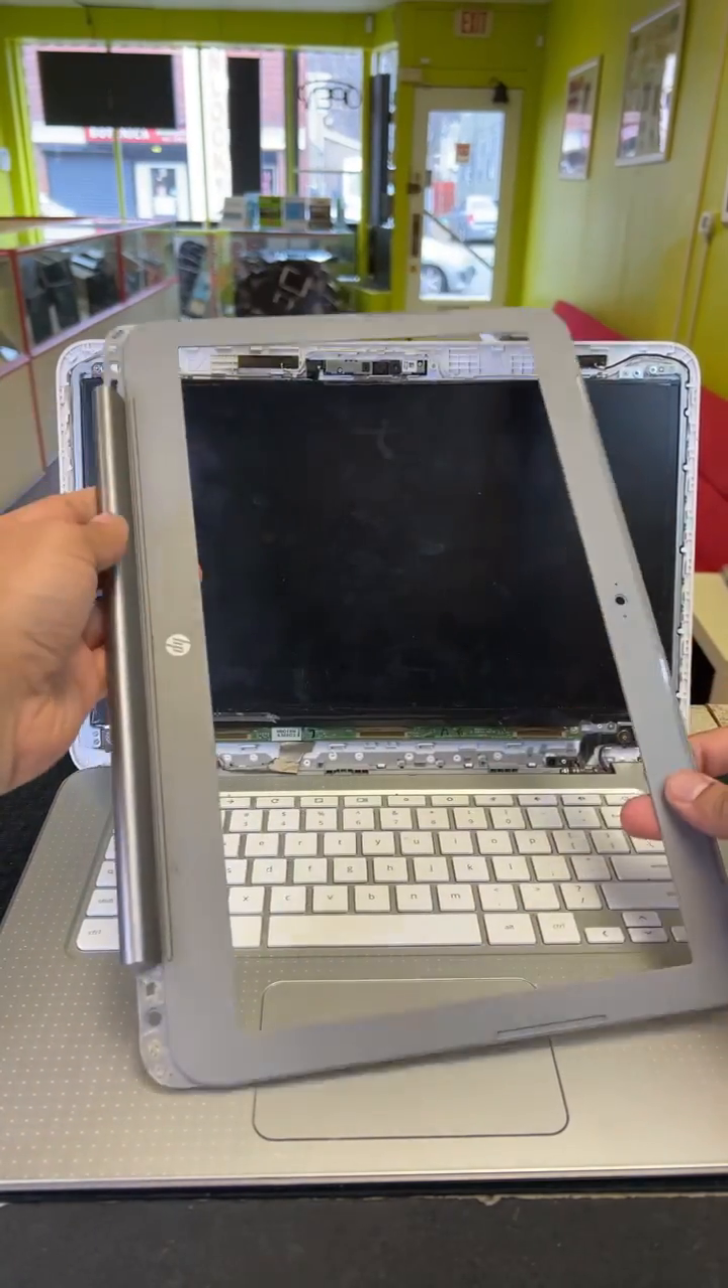So we got the frame out so this is the front frame.